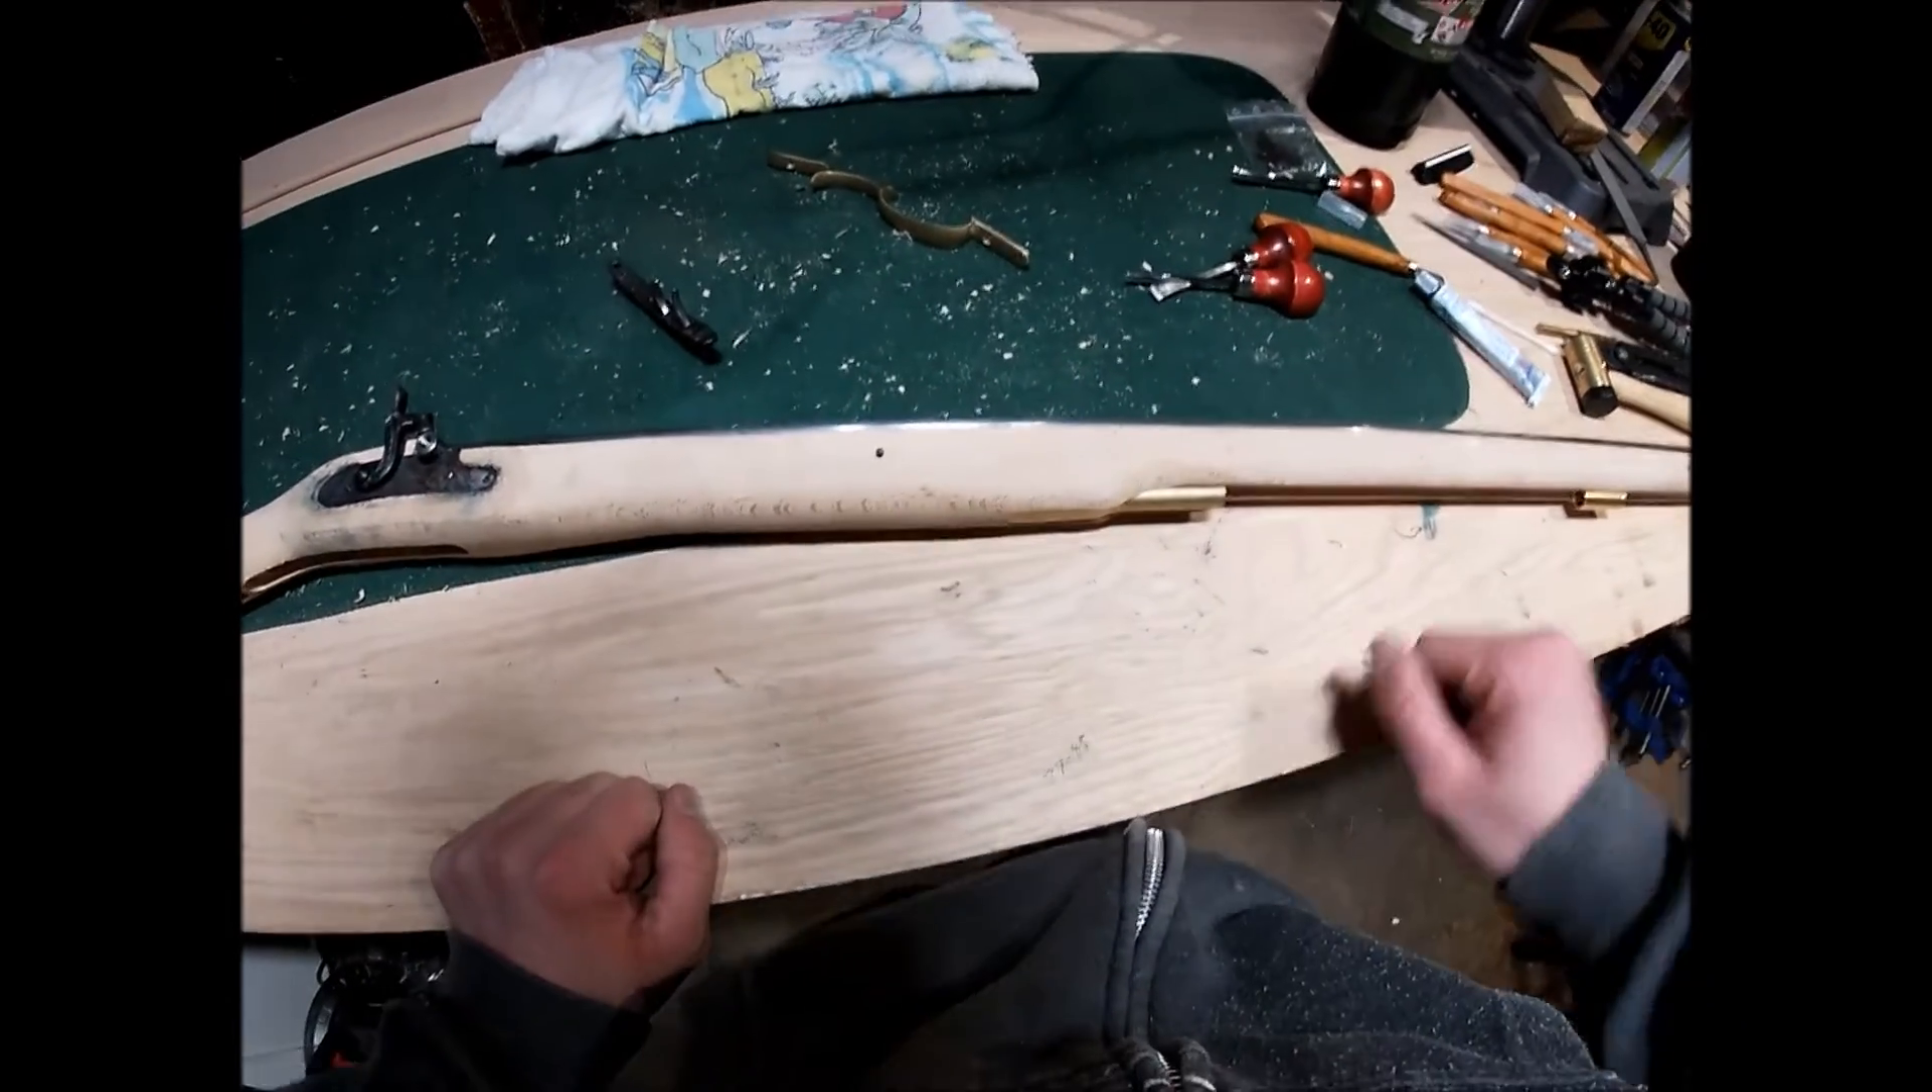Got the barrel fitted down into the in the stock and everything.